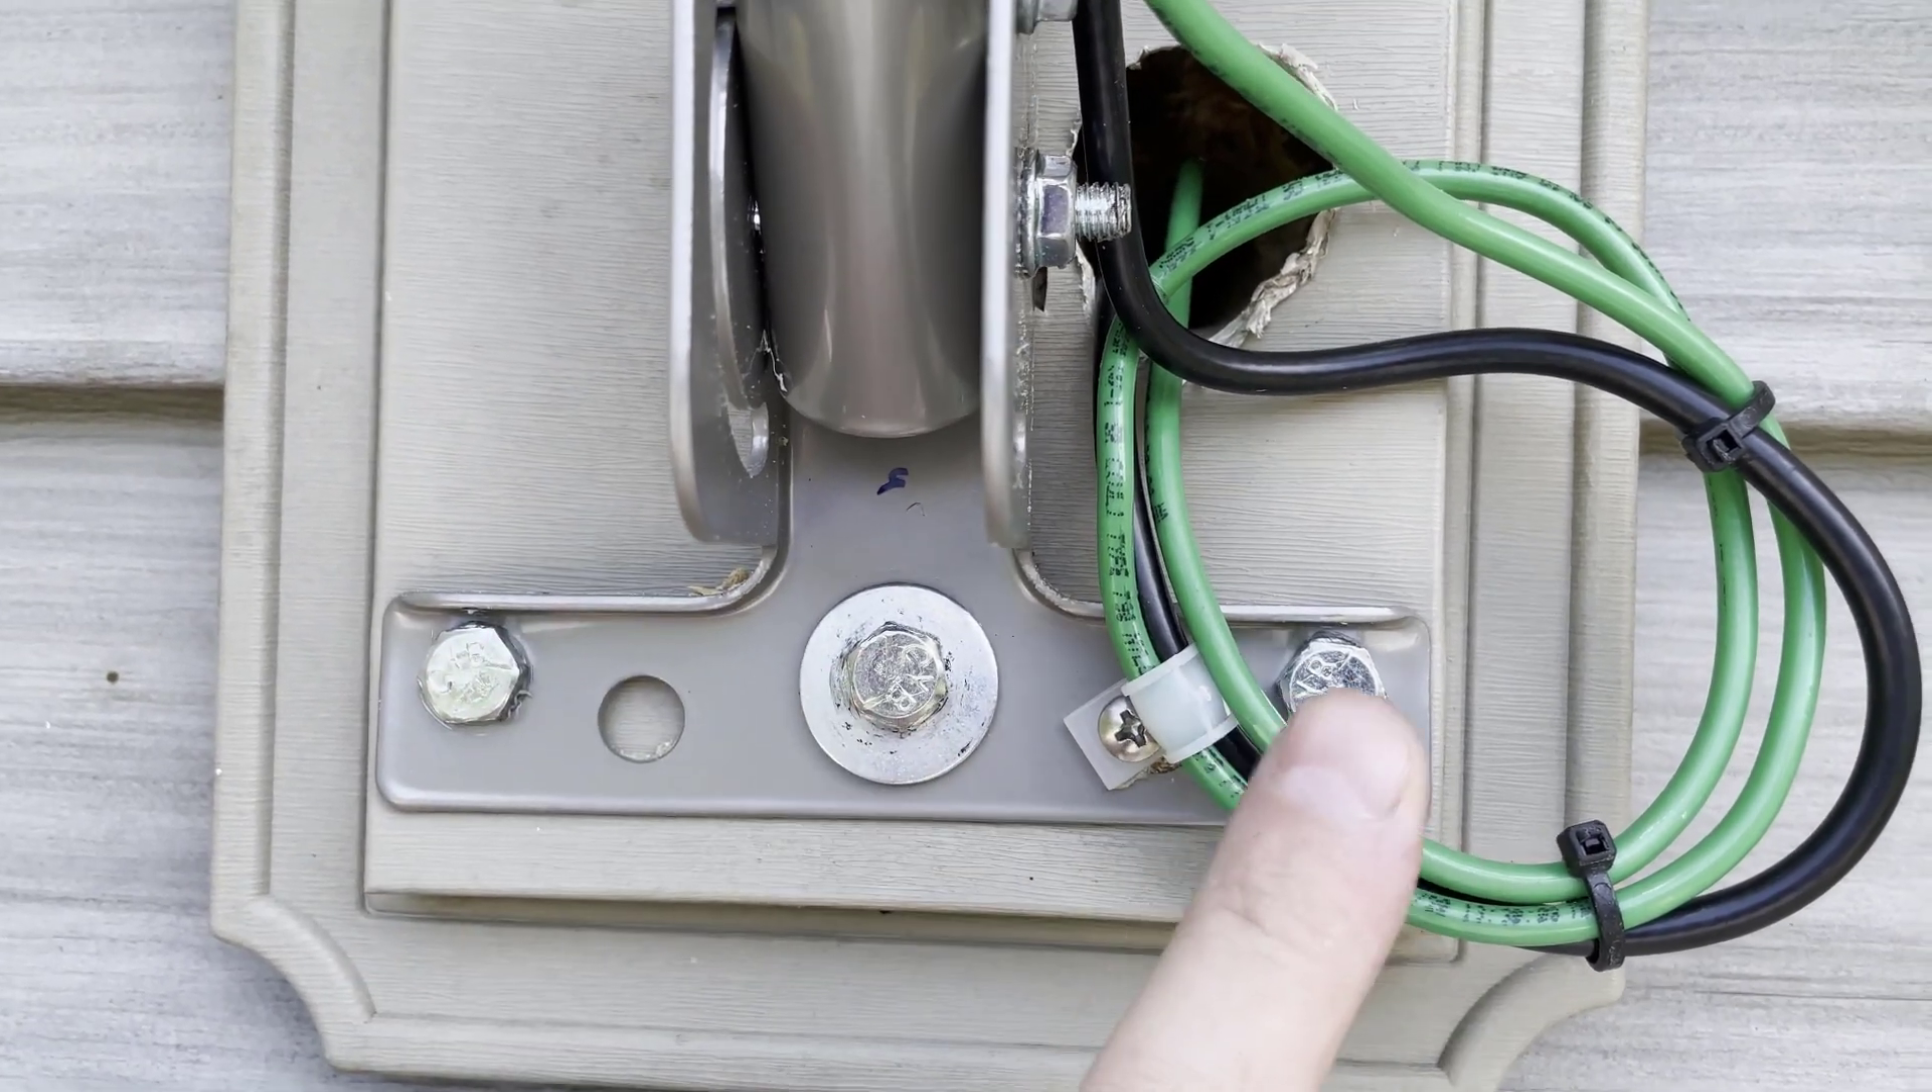The wires are all going in. I've got my drip loop, and I've got it fastened.